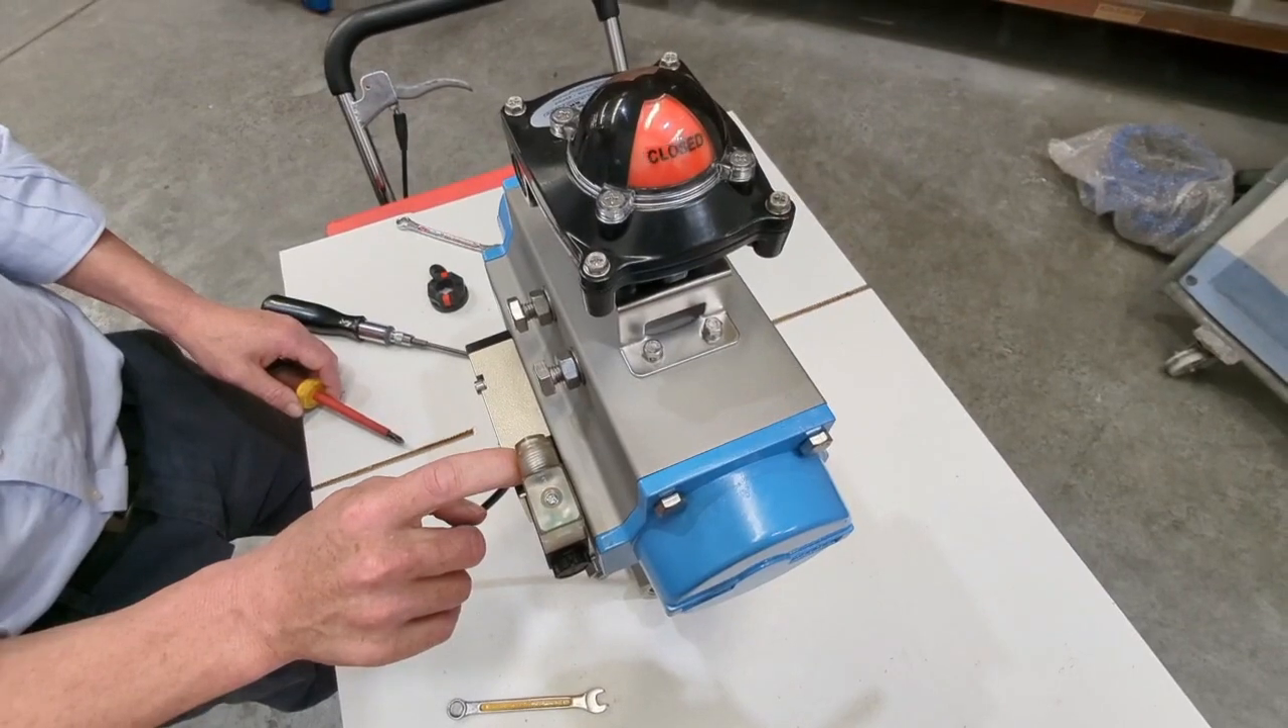So we've got the top on which which houses the indicator dome on now.